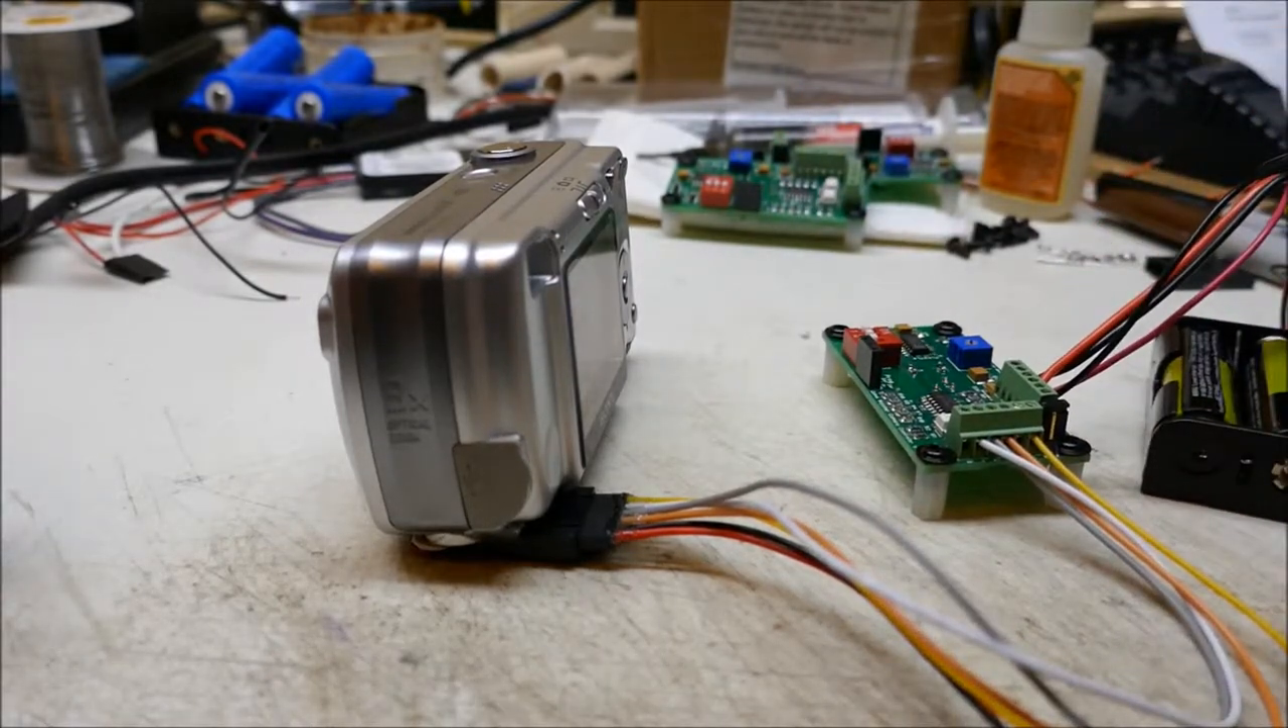I've got this camera connected to one of my game watcher camera control boards.